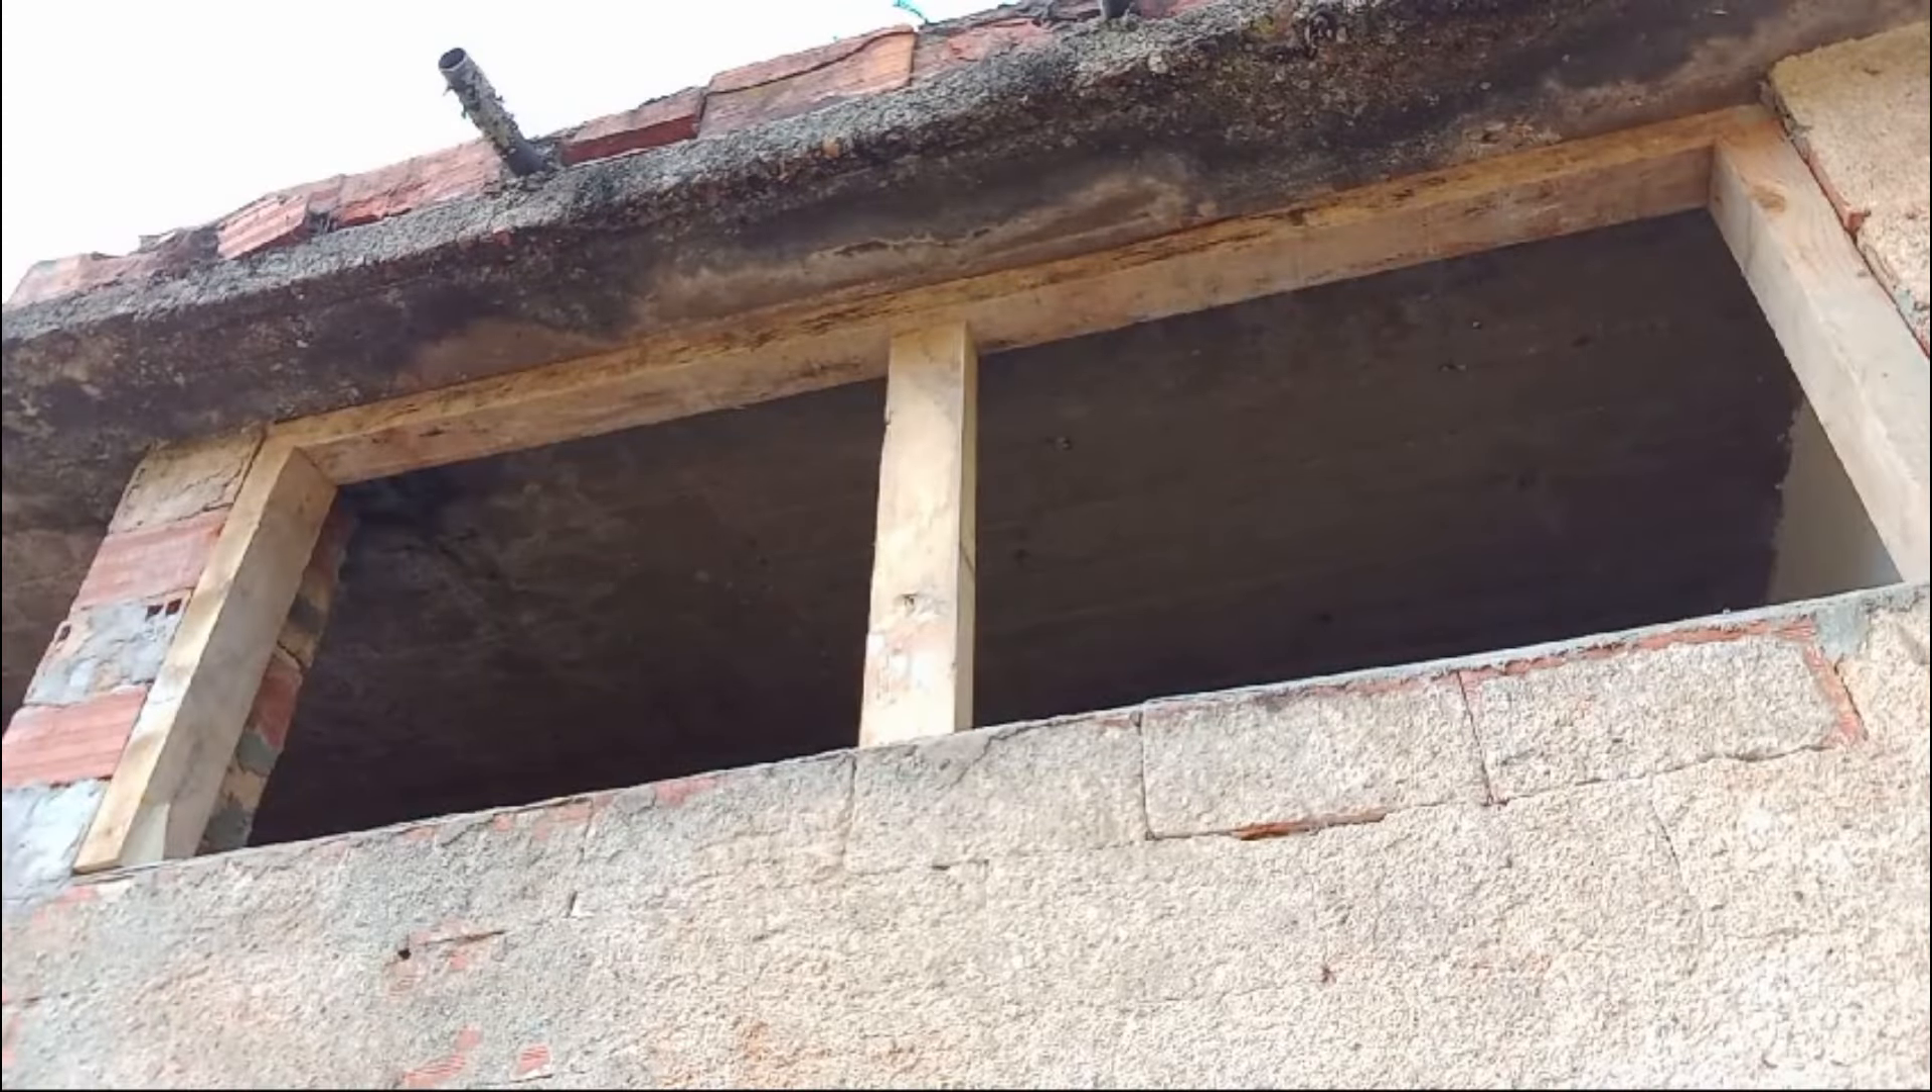I've got the top of the frame in now and both sides and a centre post.